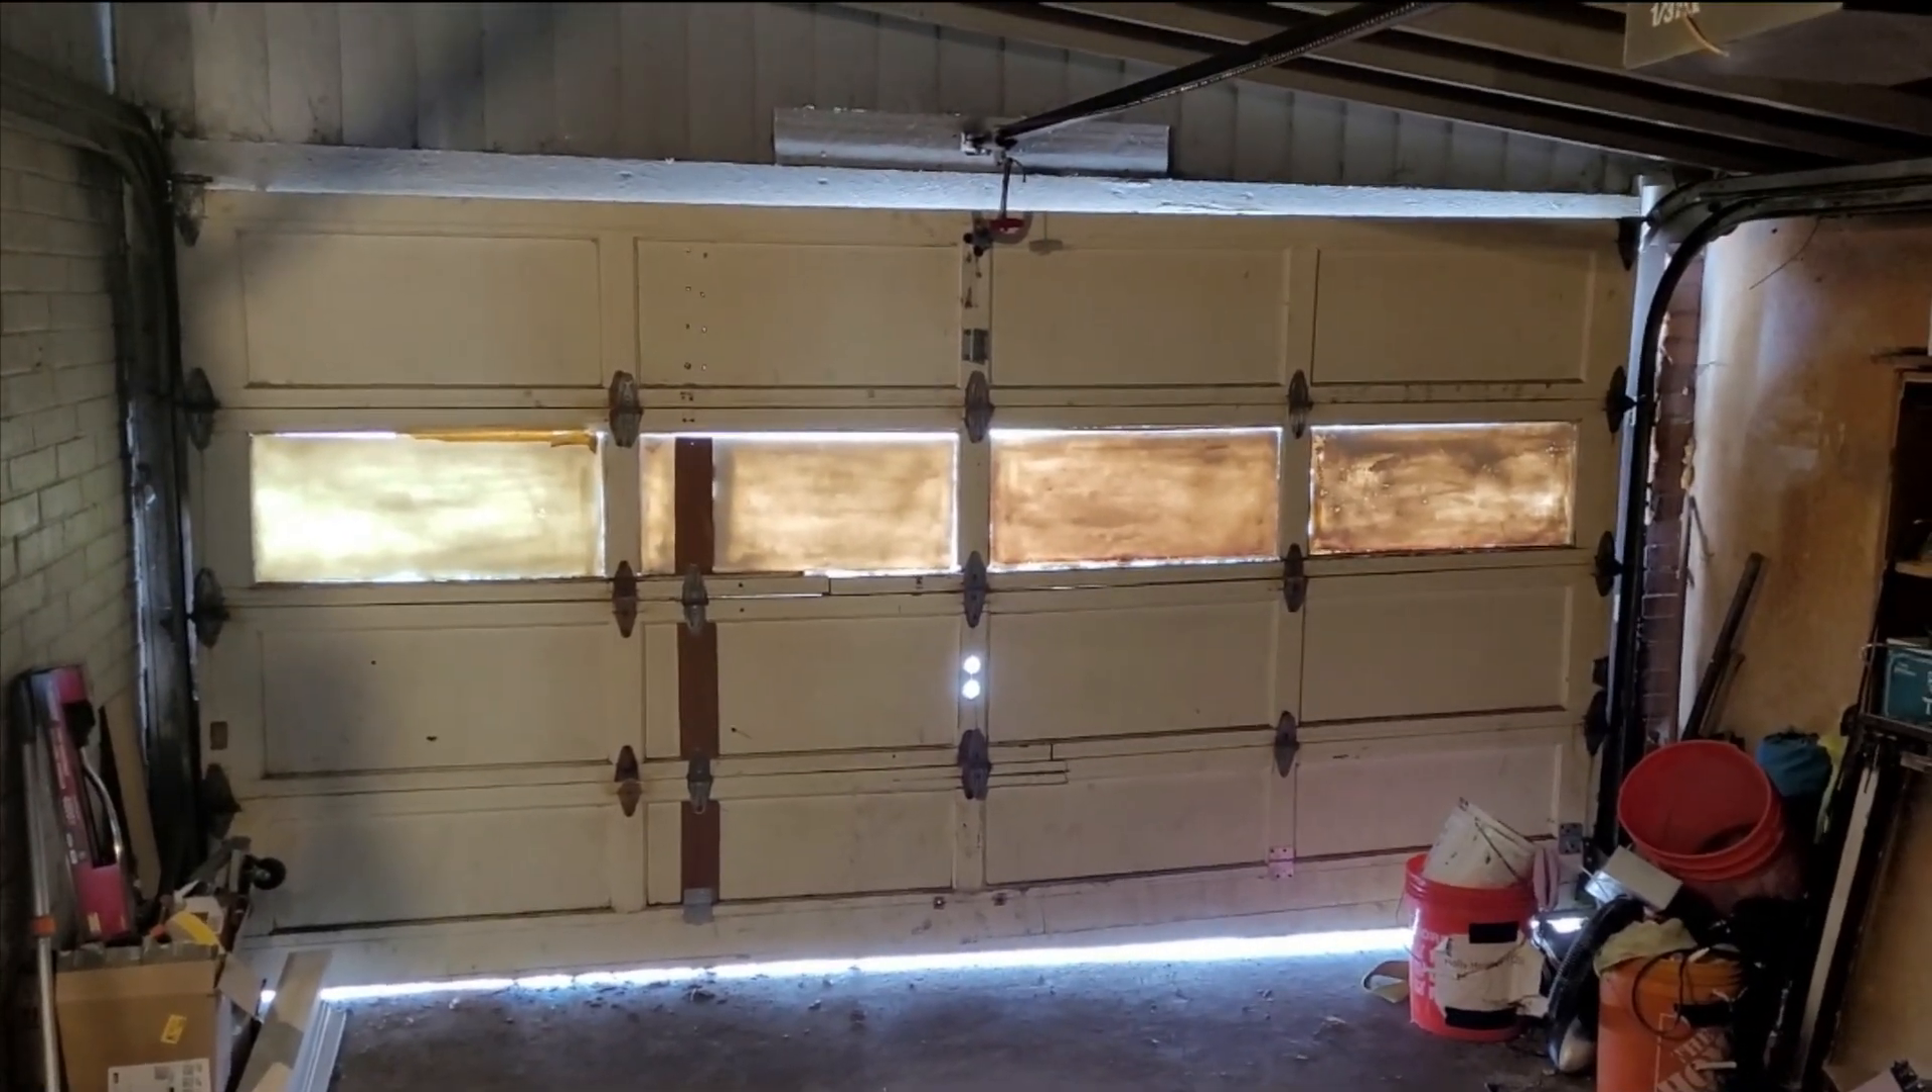There is a gap at the bottom because I just I did pull off the one inch trim that was at the bottom and then the rubber piece so that's why the big gap.